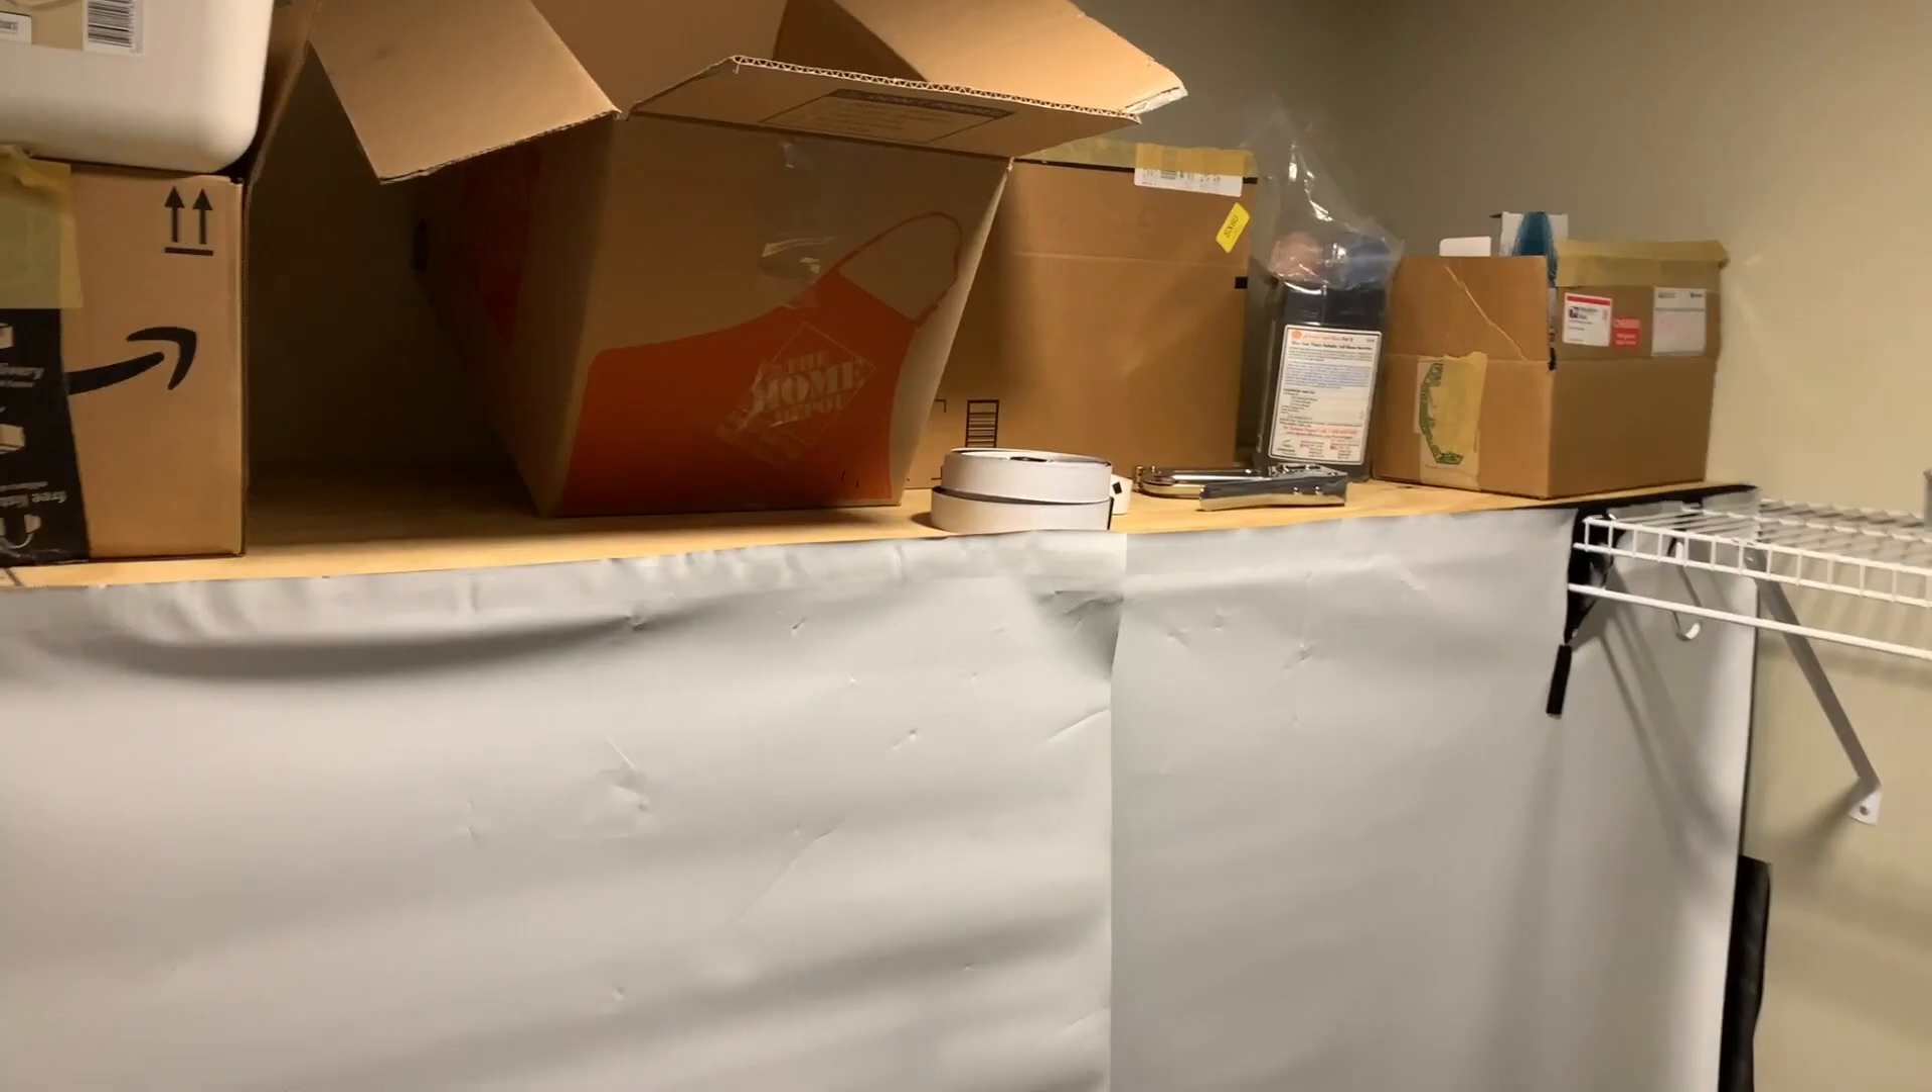I have hung the front mylar curtains.